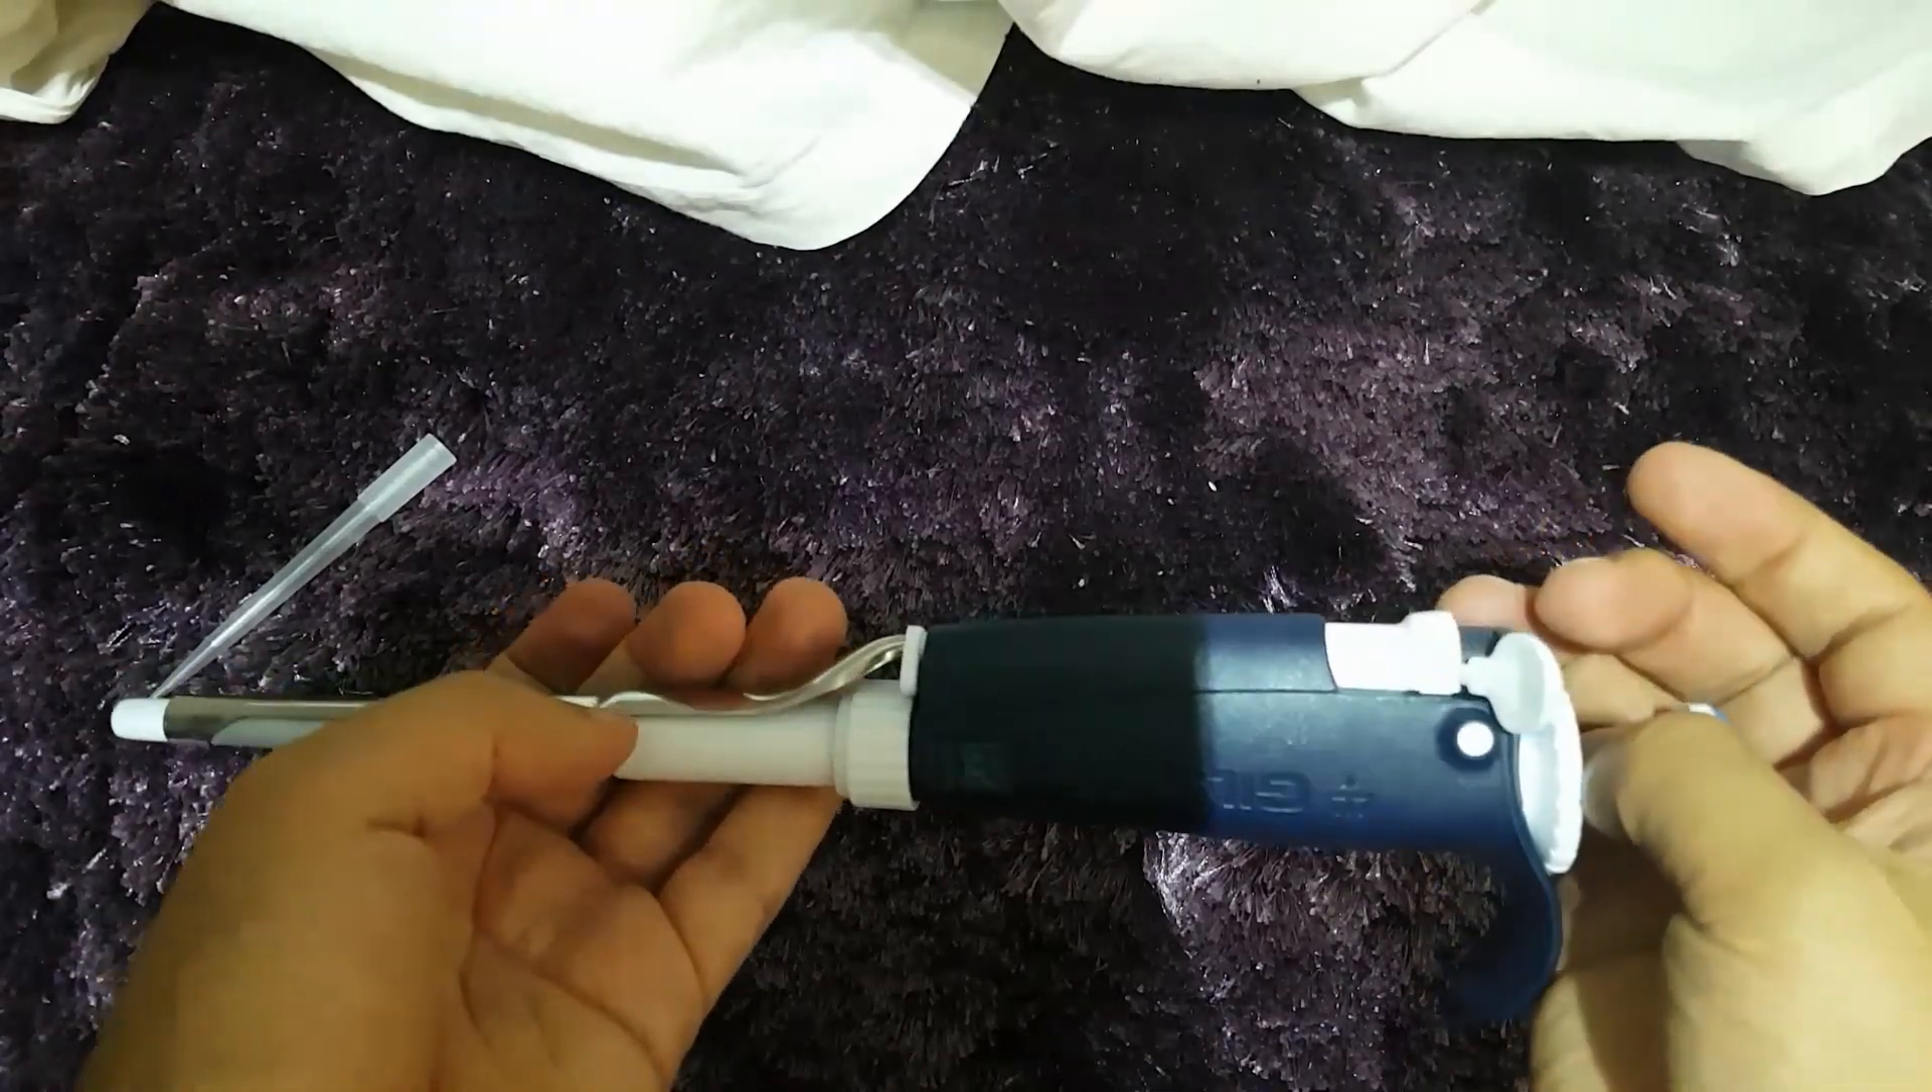We have our pipette back together again.